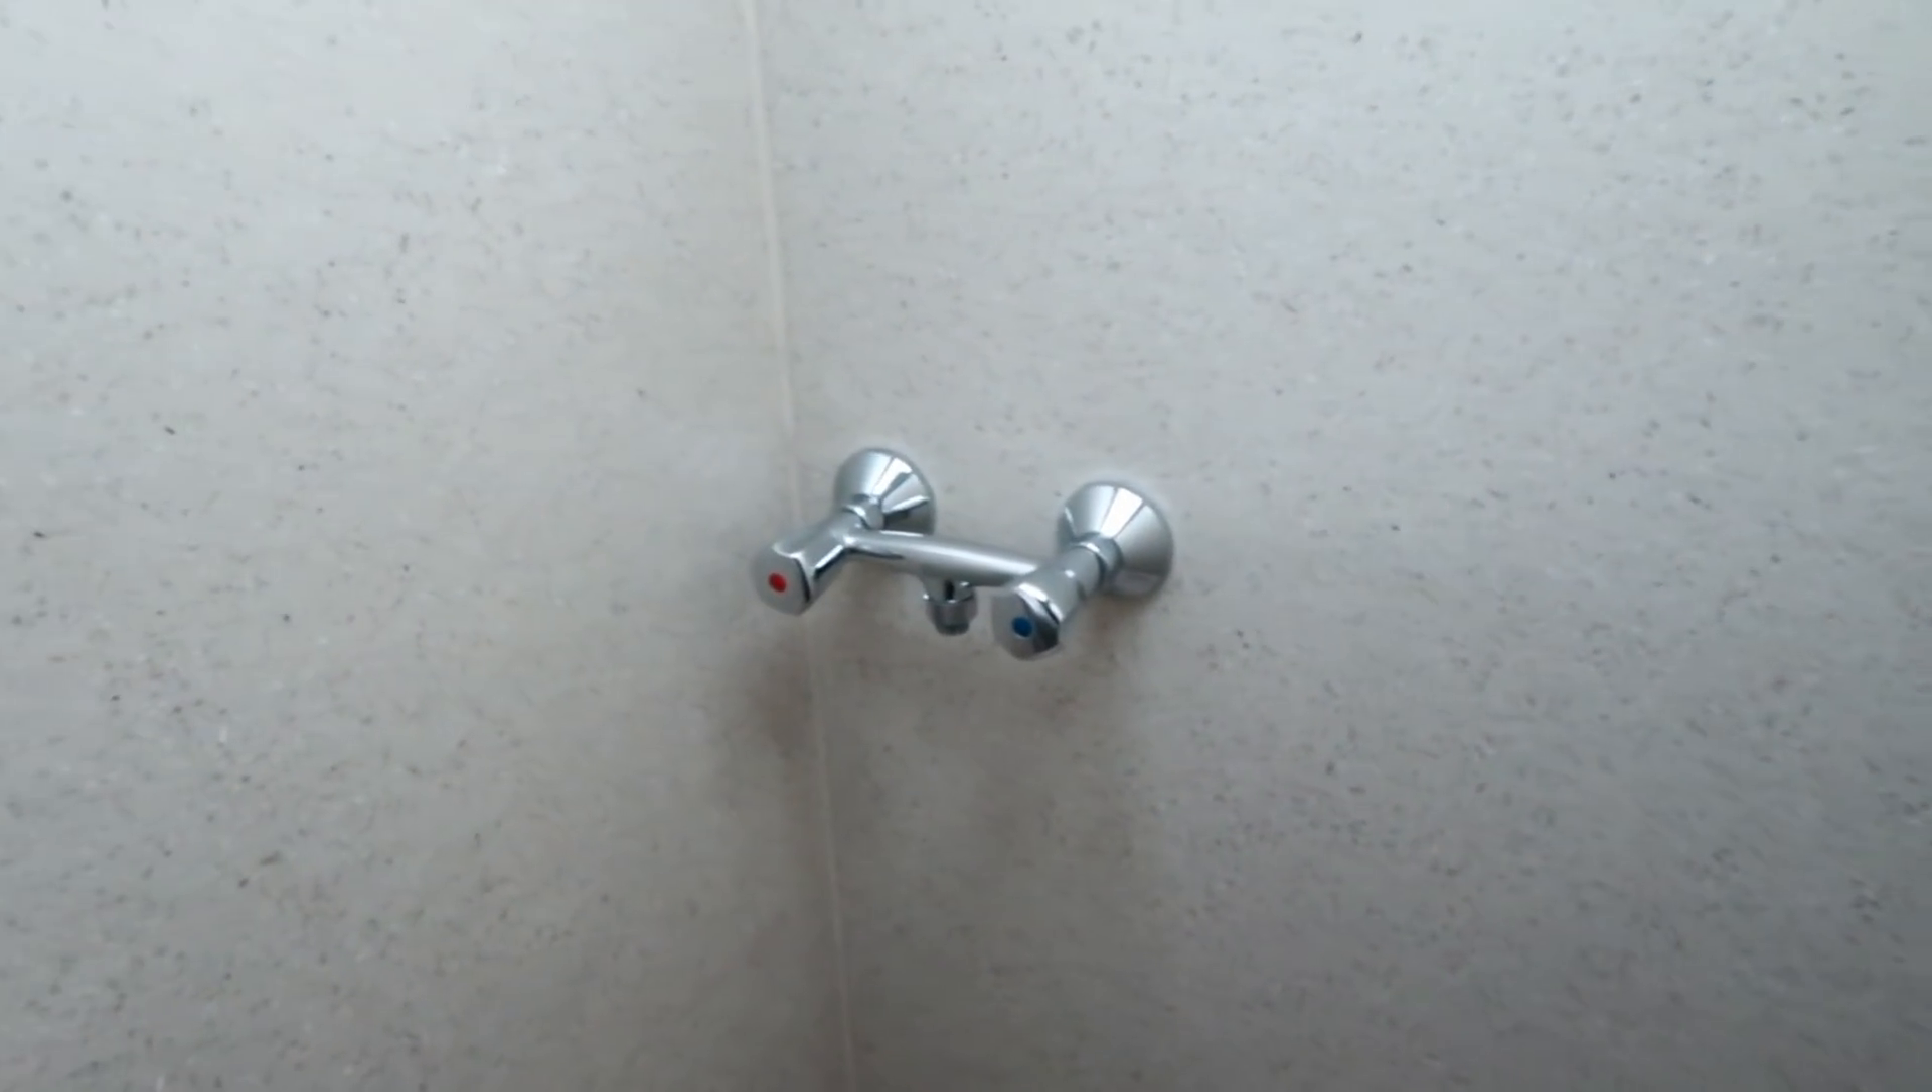So, jetzt fehlt uns noch die Duschstange.